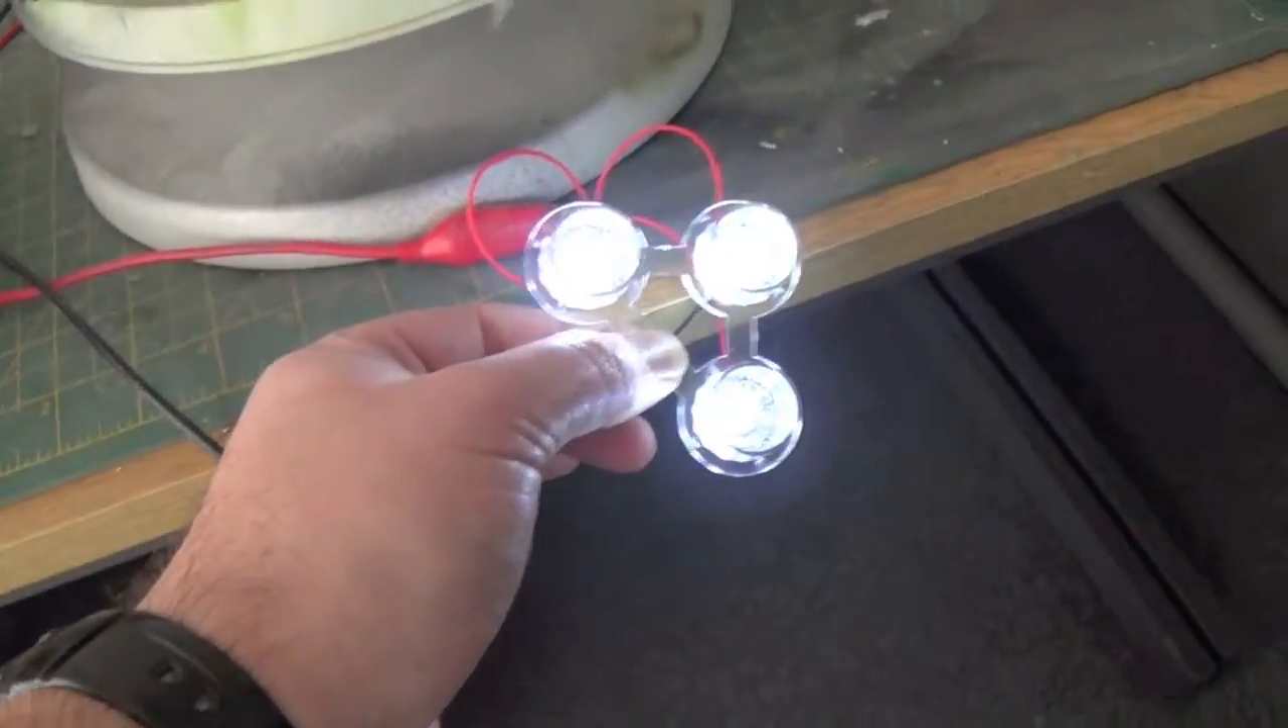OK, I've just popped the three LEDs into the back of the transparency.